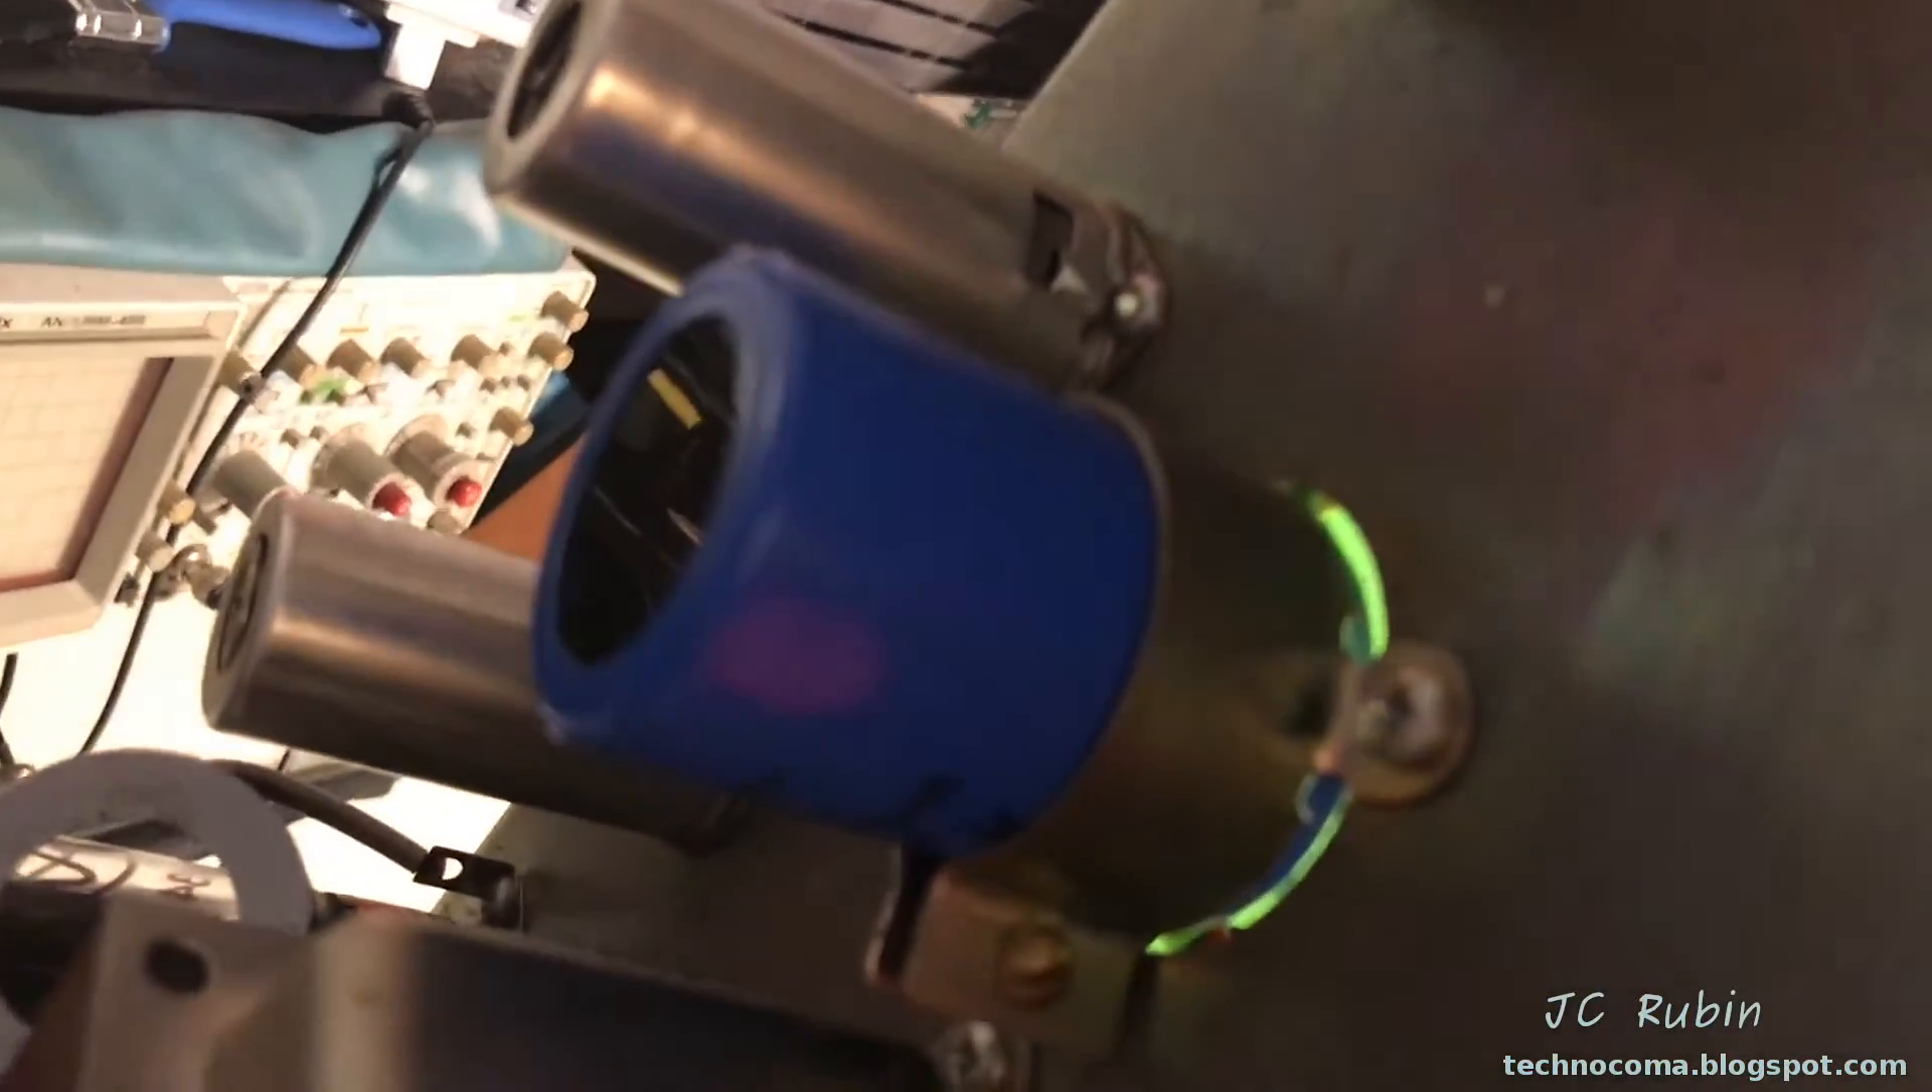Here we have the new capacitor installed. We can see the height of the capacitor is a lot smaller.